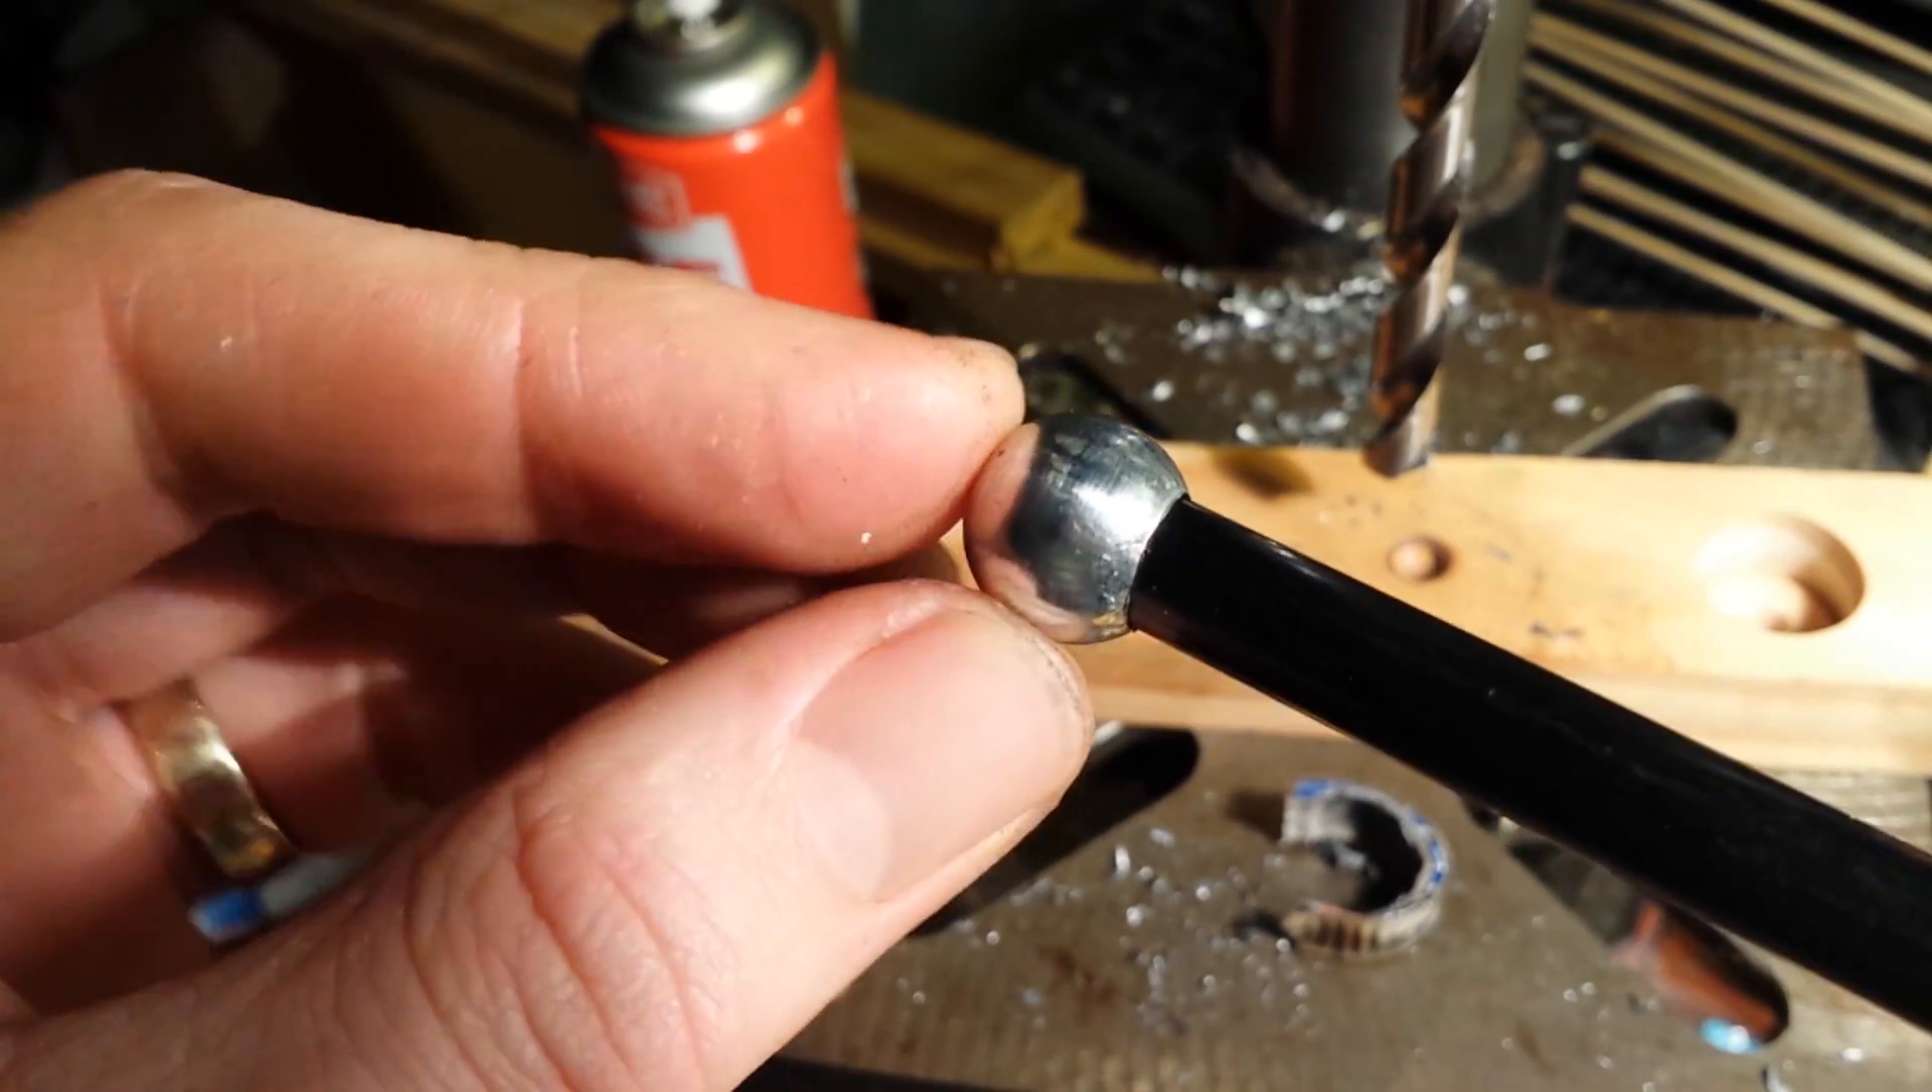And the end result is a nice clean fit to a 9mm kite rod.